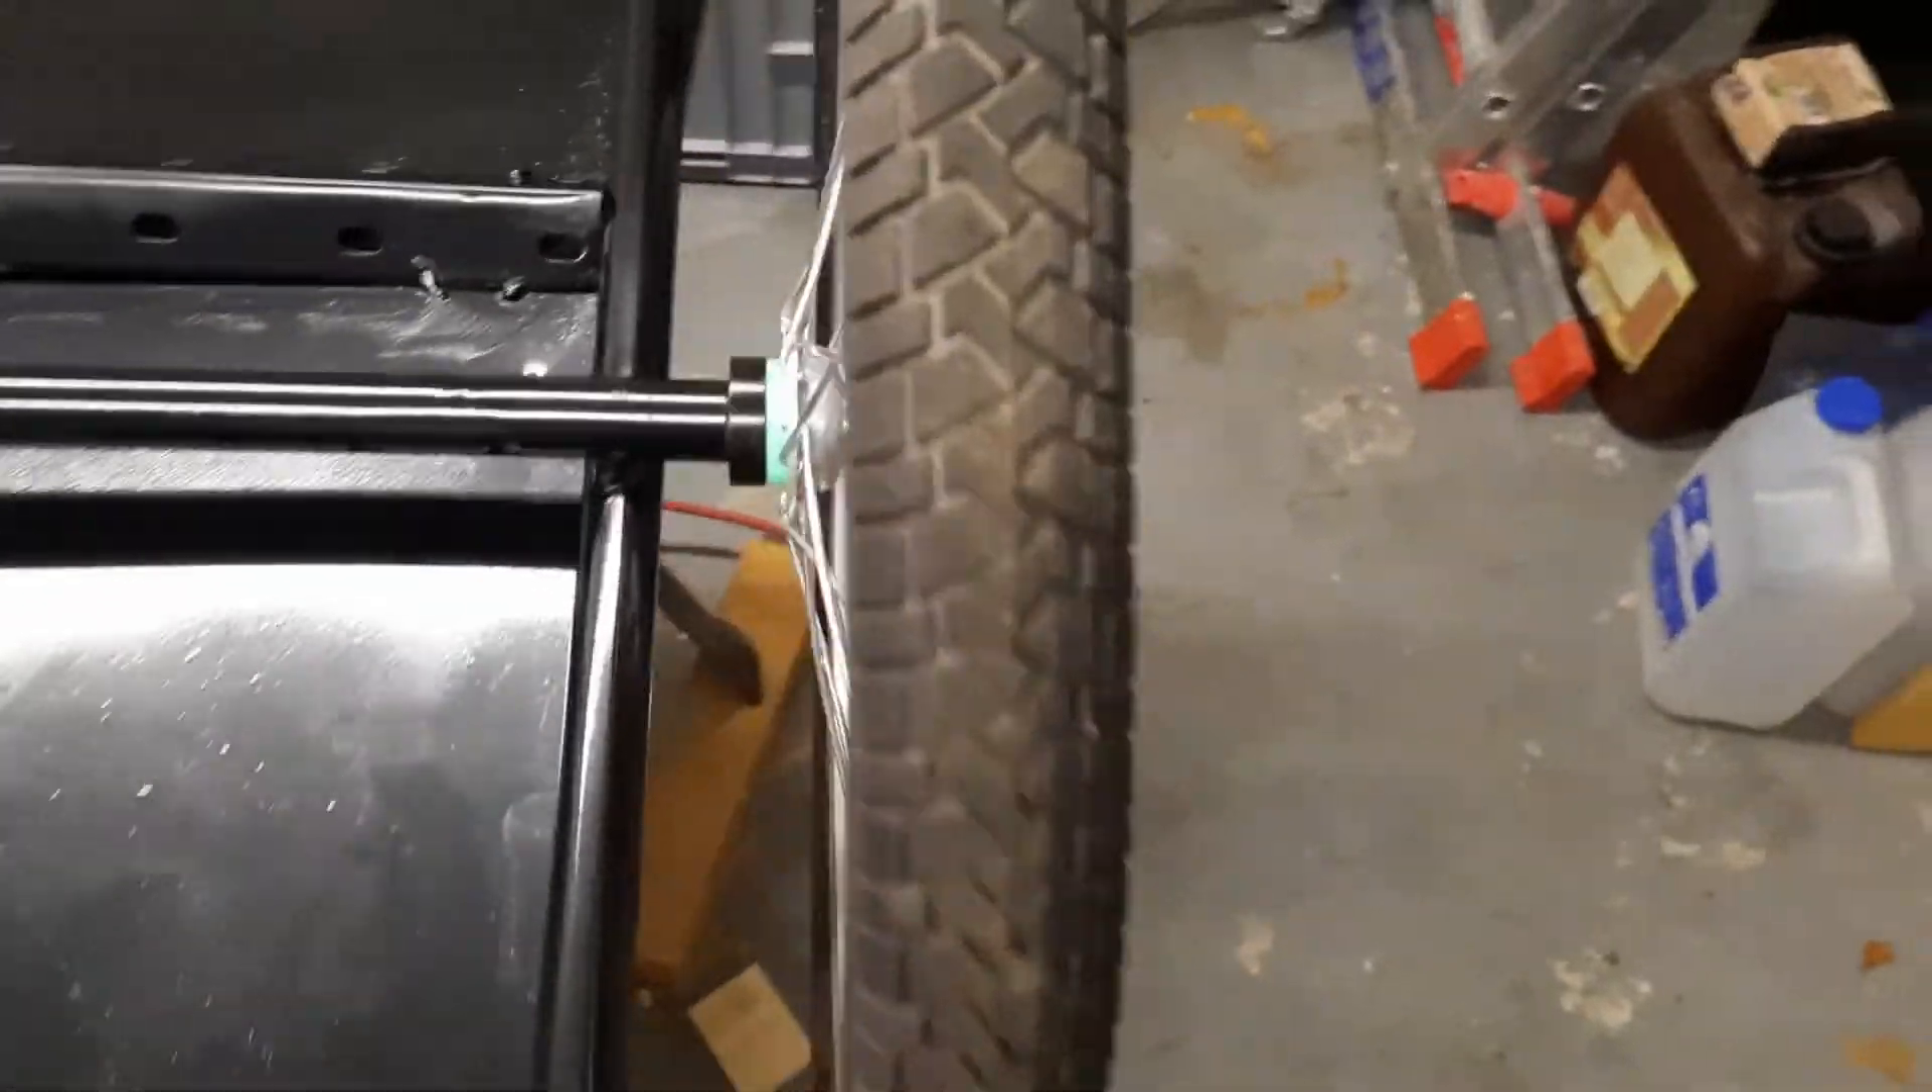Ich habe hier das rad schon mal drauf gesteckt so sieht das dann aus.